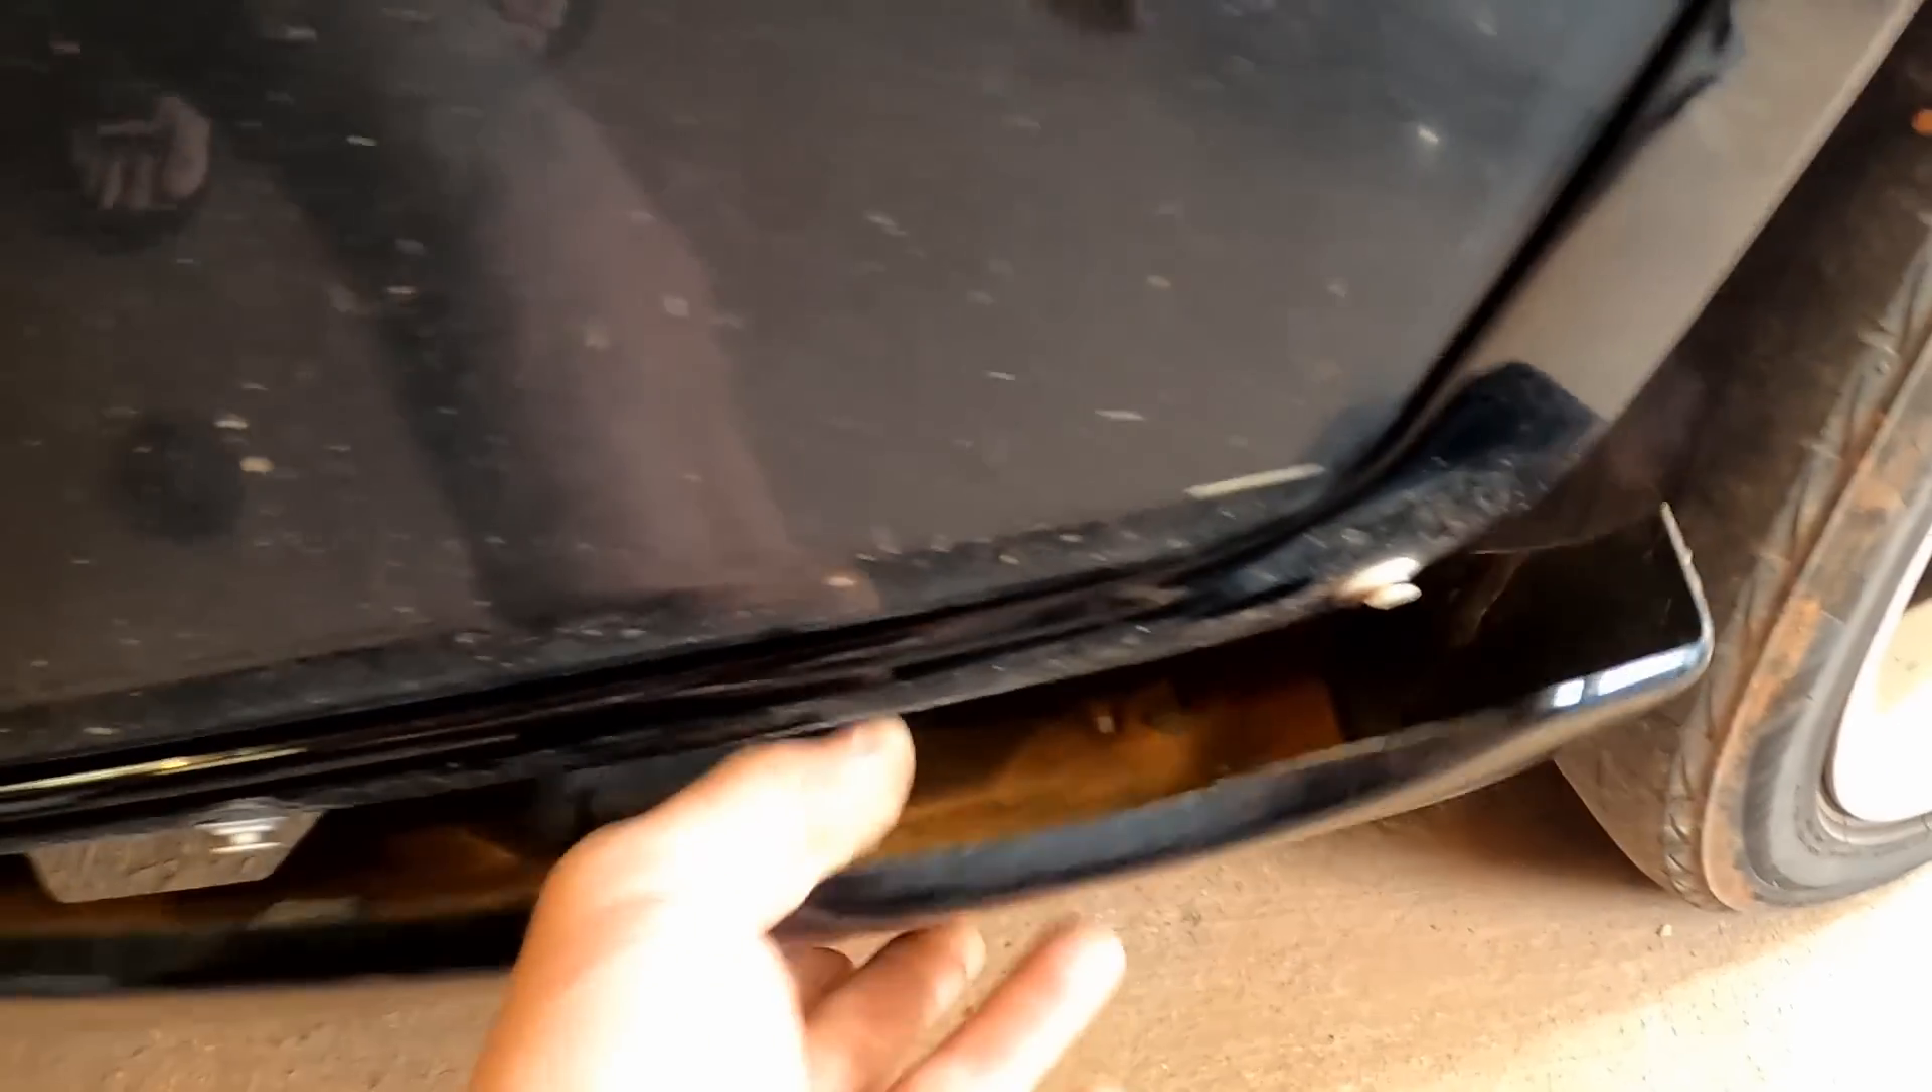Looks like the clips have popped out.